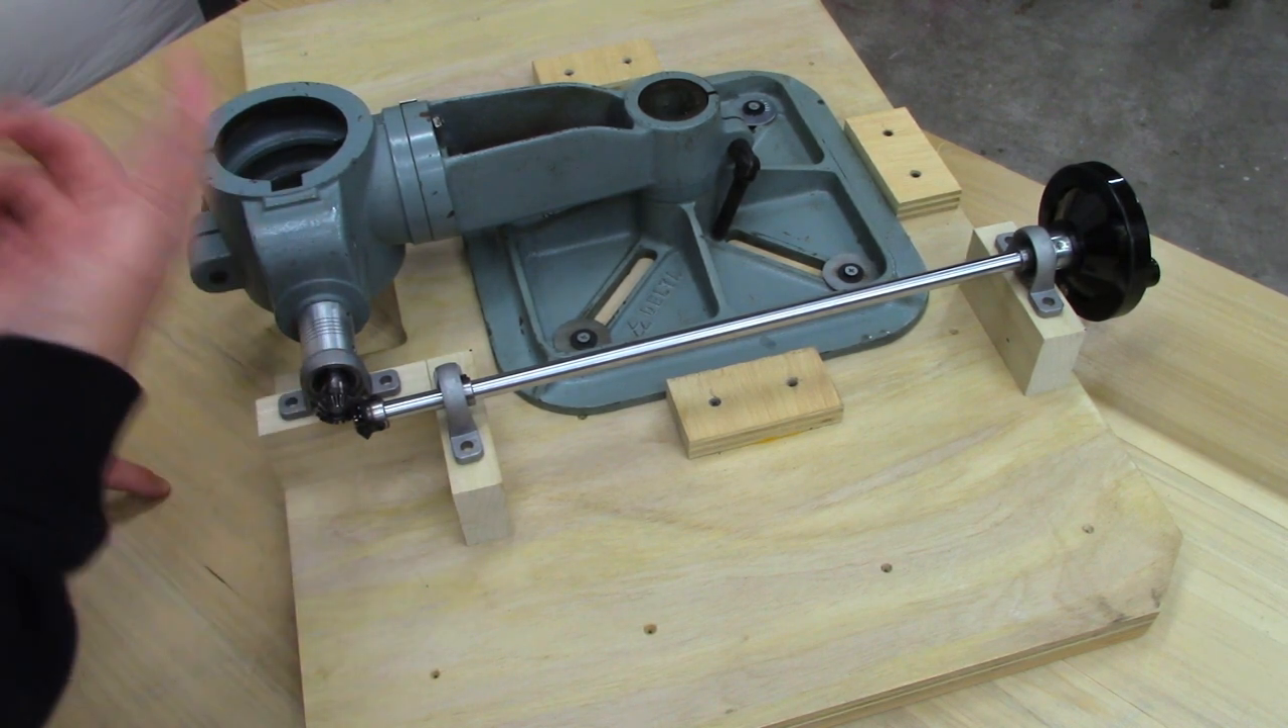I have it all mocked up here with my wheel in the front, the shaft coming out to my angle gears here, going into the mechanism that raises and lowers it.